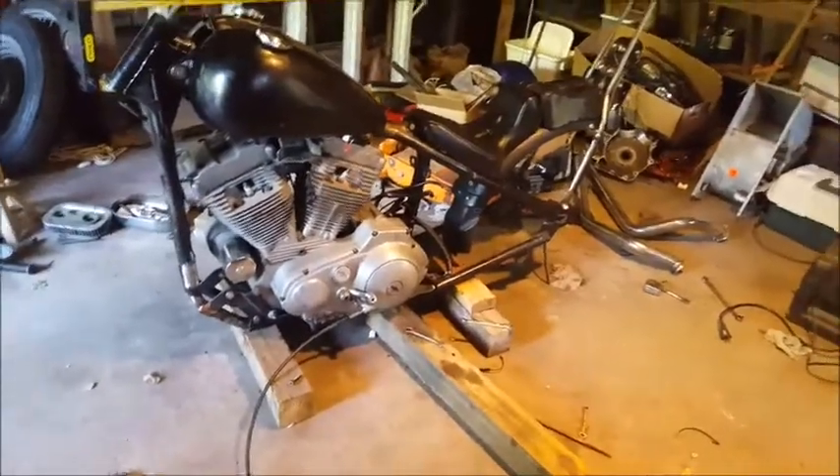Right now the bike is not put back together yet.